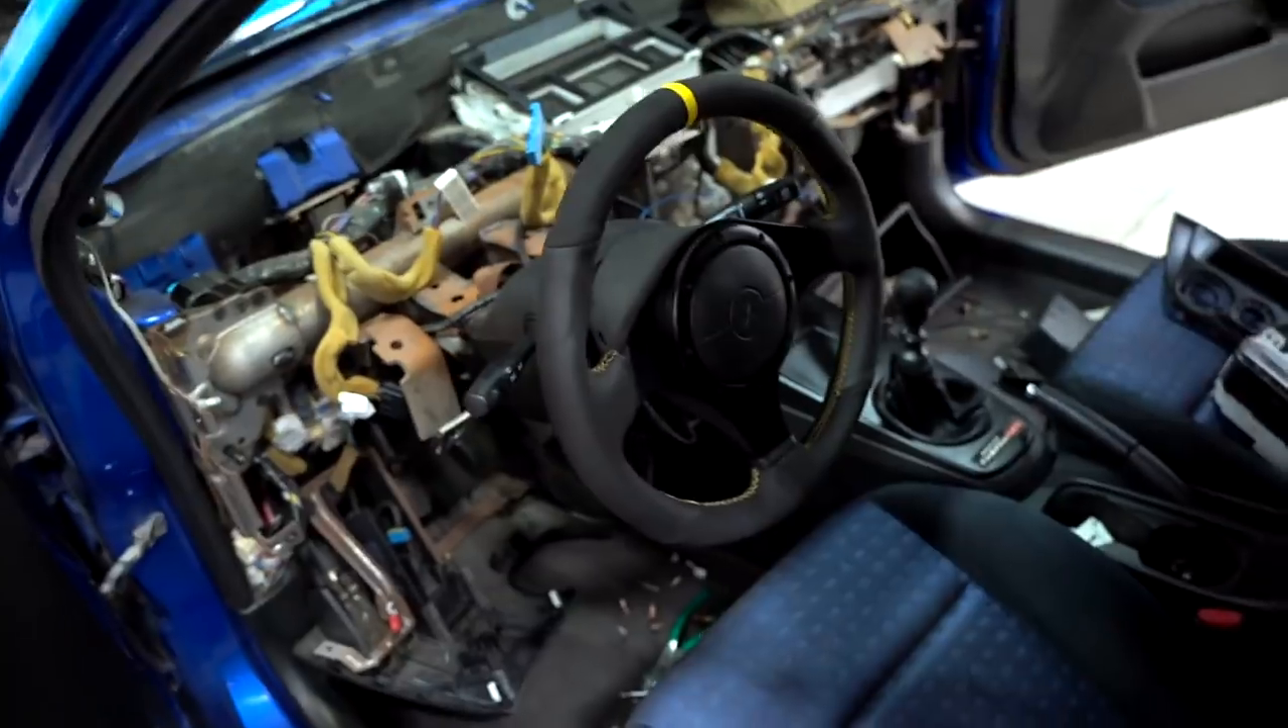All right we got the dash out guys very very simple to do.